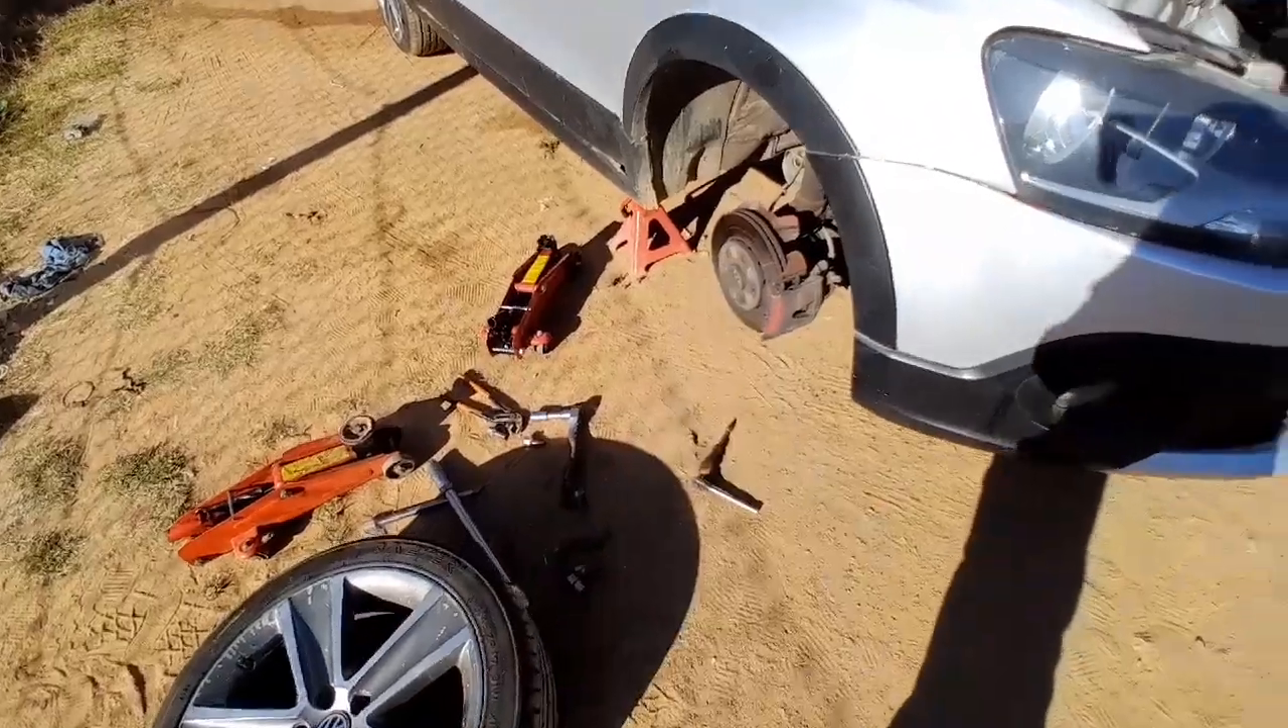I've removed the wheel wheel is off on the jack stand.